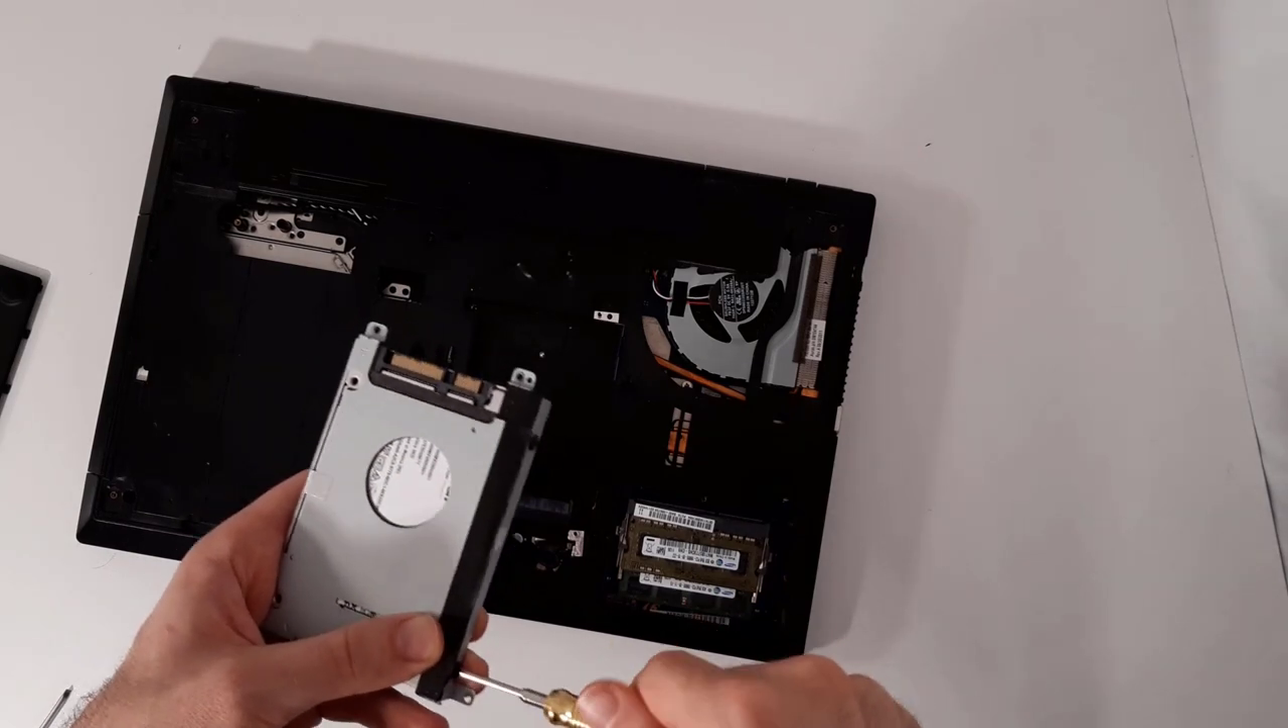So, die Festplatte ist jetzt im Käfig.